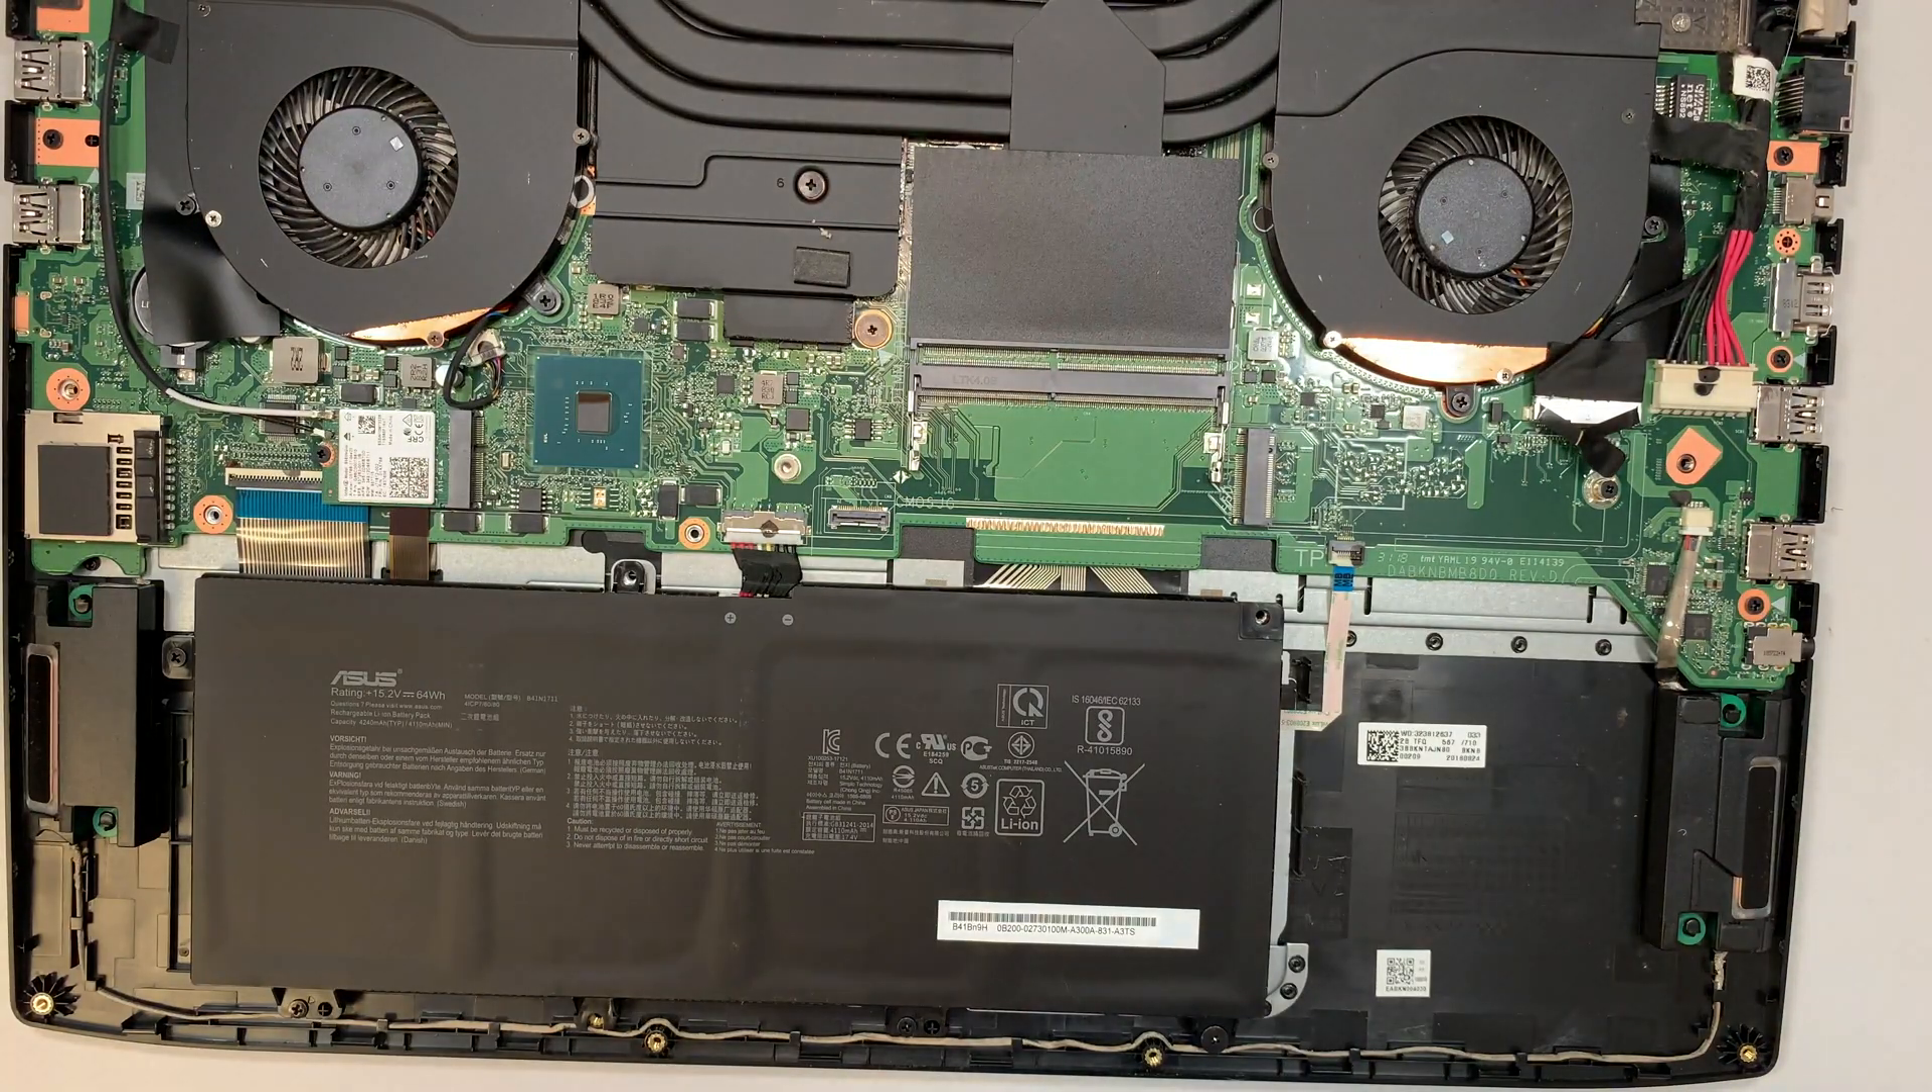Okay so once the back cover is removed here you can see the entire laptop.